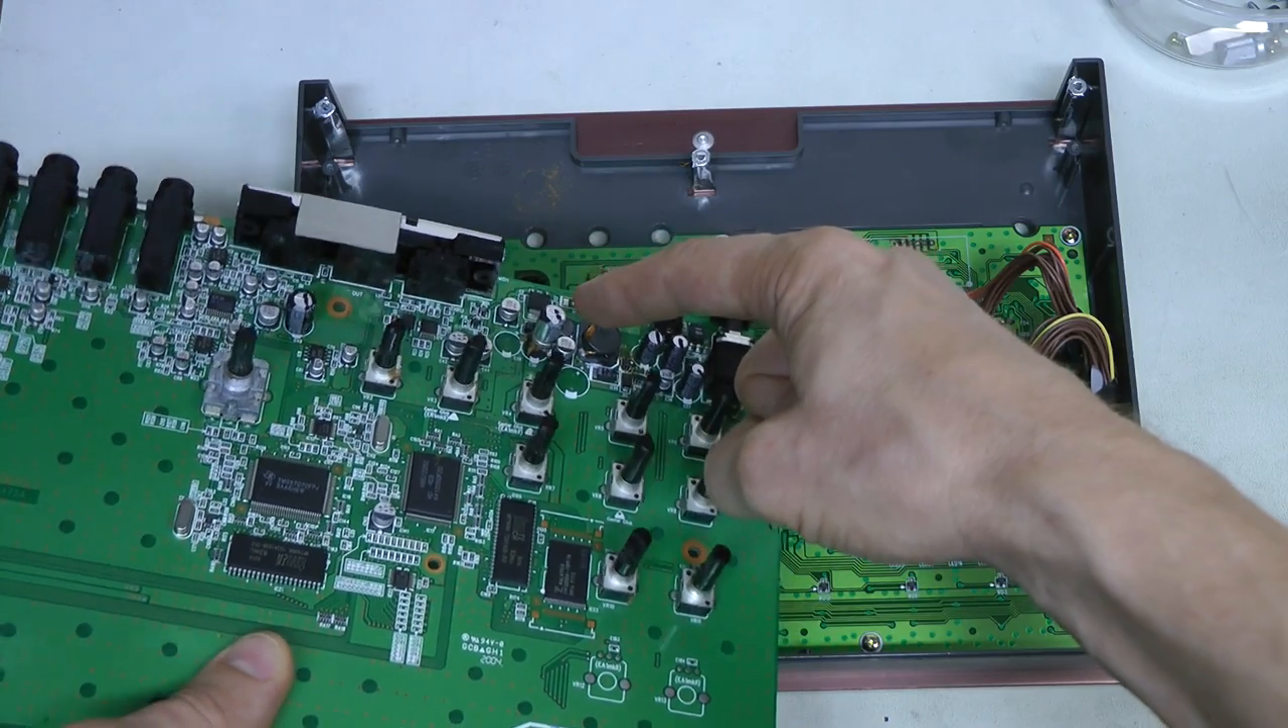So I pulled off all the knobs and managed to remove this board.